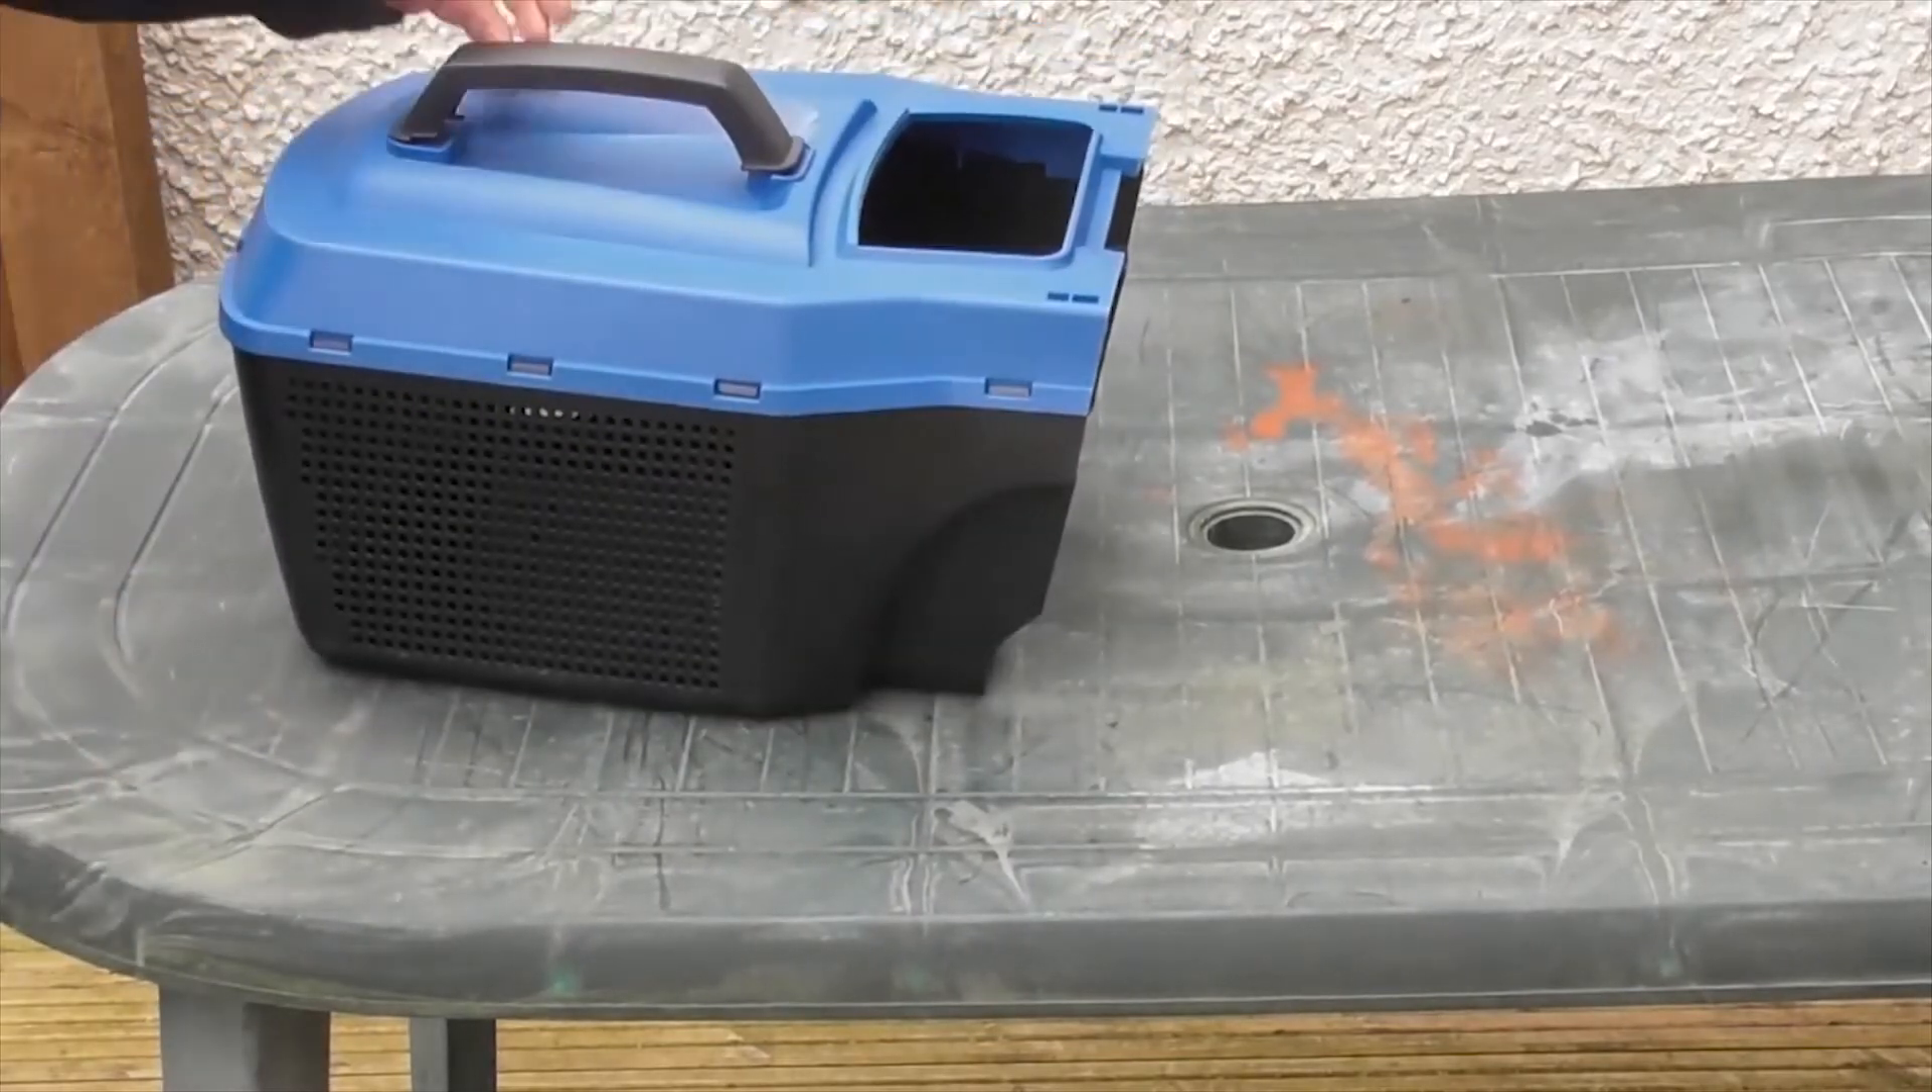And there we are, that's the grass bag assembled.